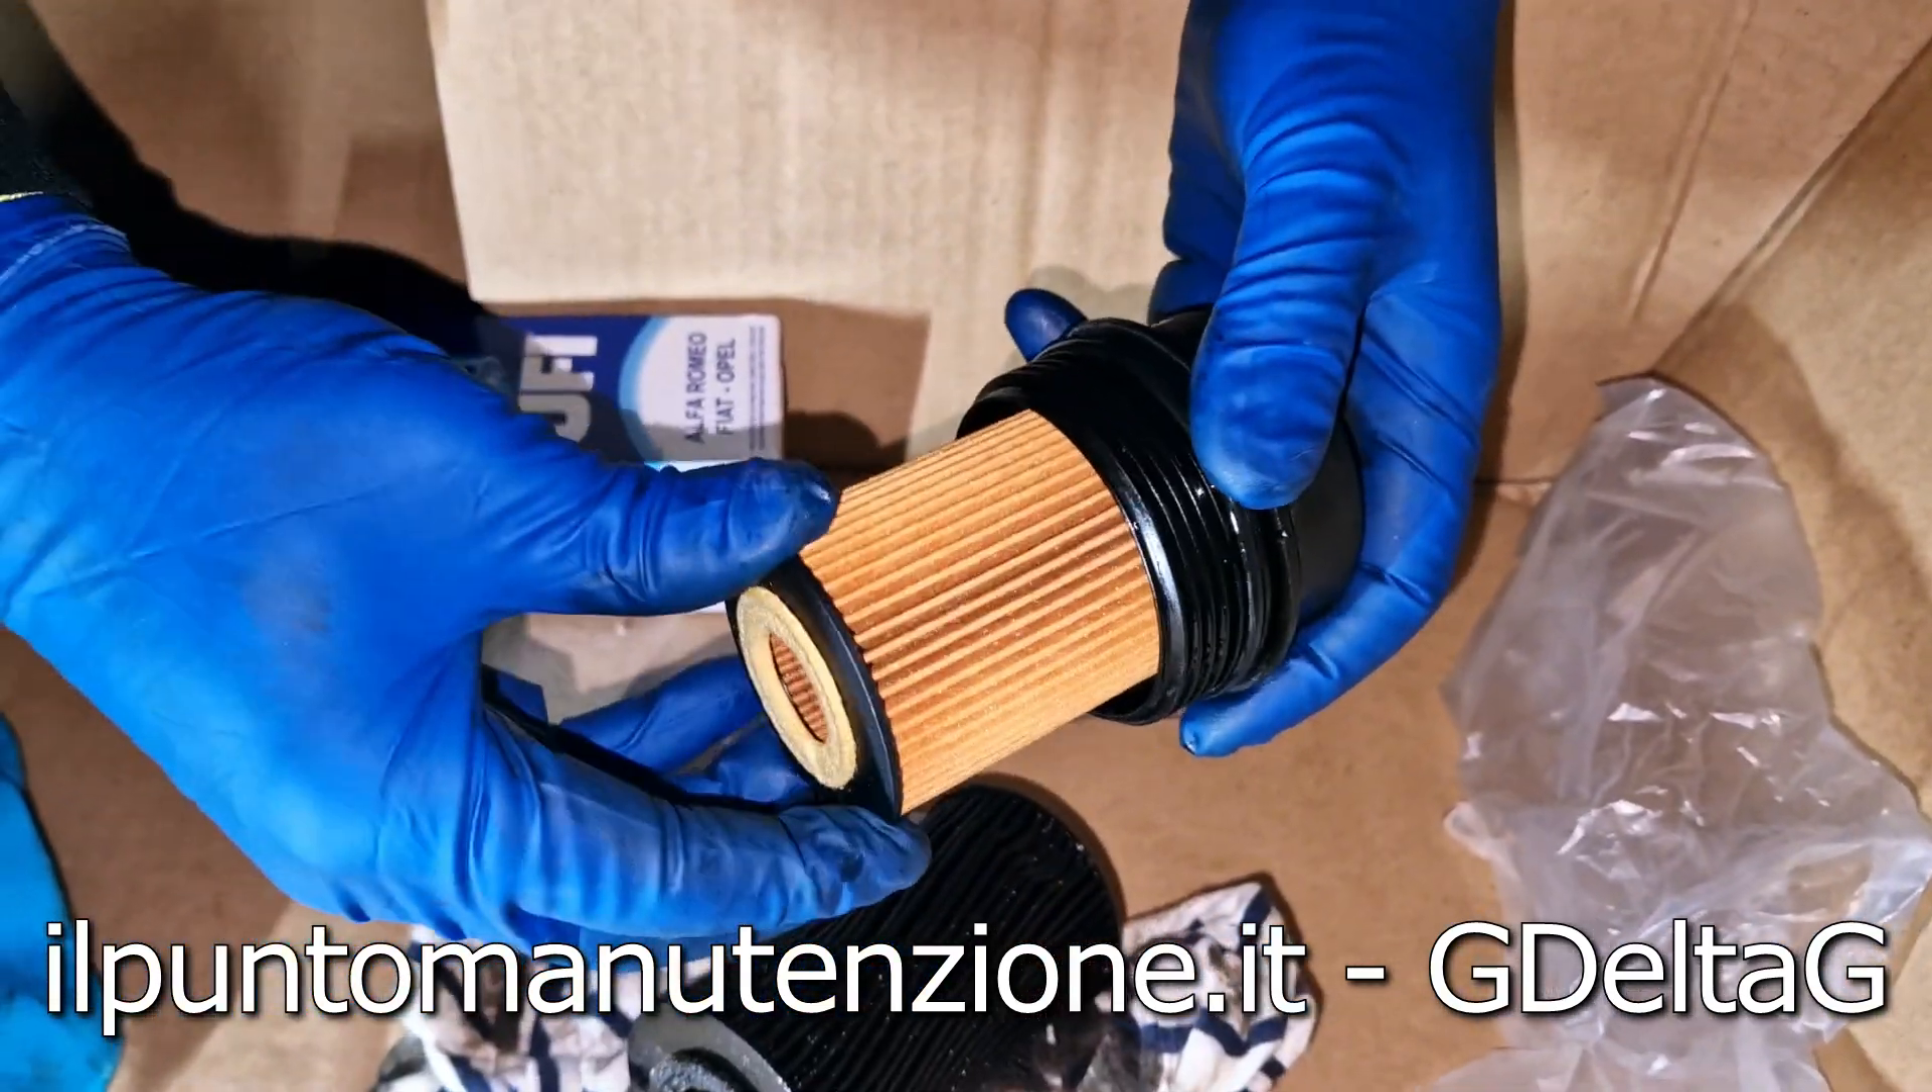Quindi questo è adesso il tappo con dentro il filtro nuovo che andremo adesso poi a montare.